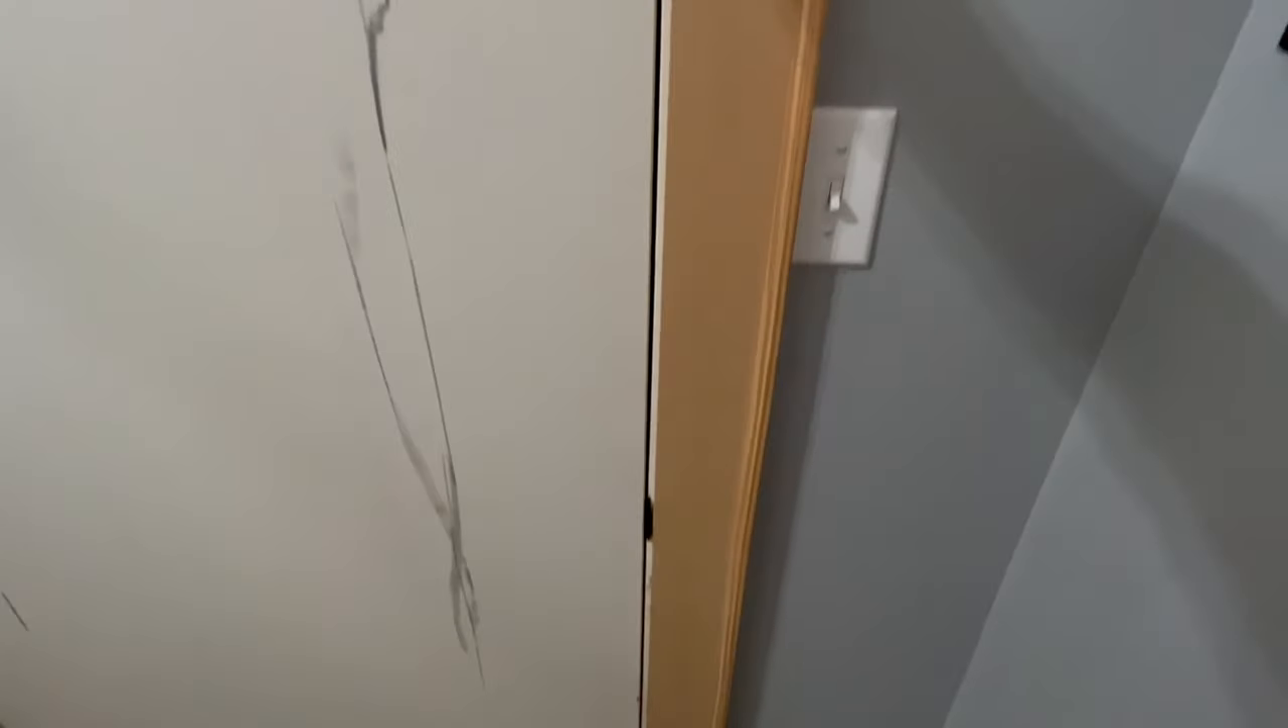Now look at that gap along the edge.